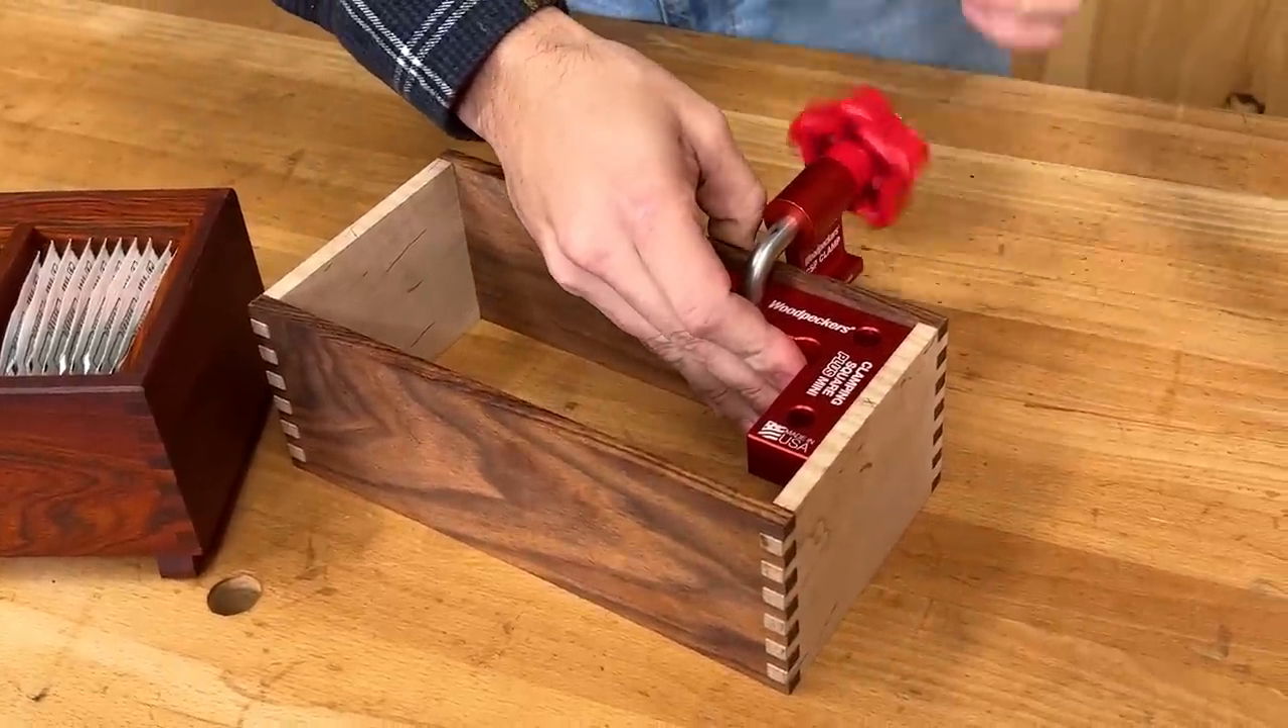I got a little tea box in the stages of being made and this just fits in here perfectly.